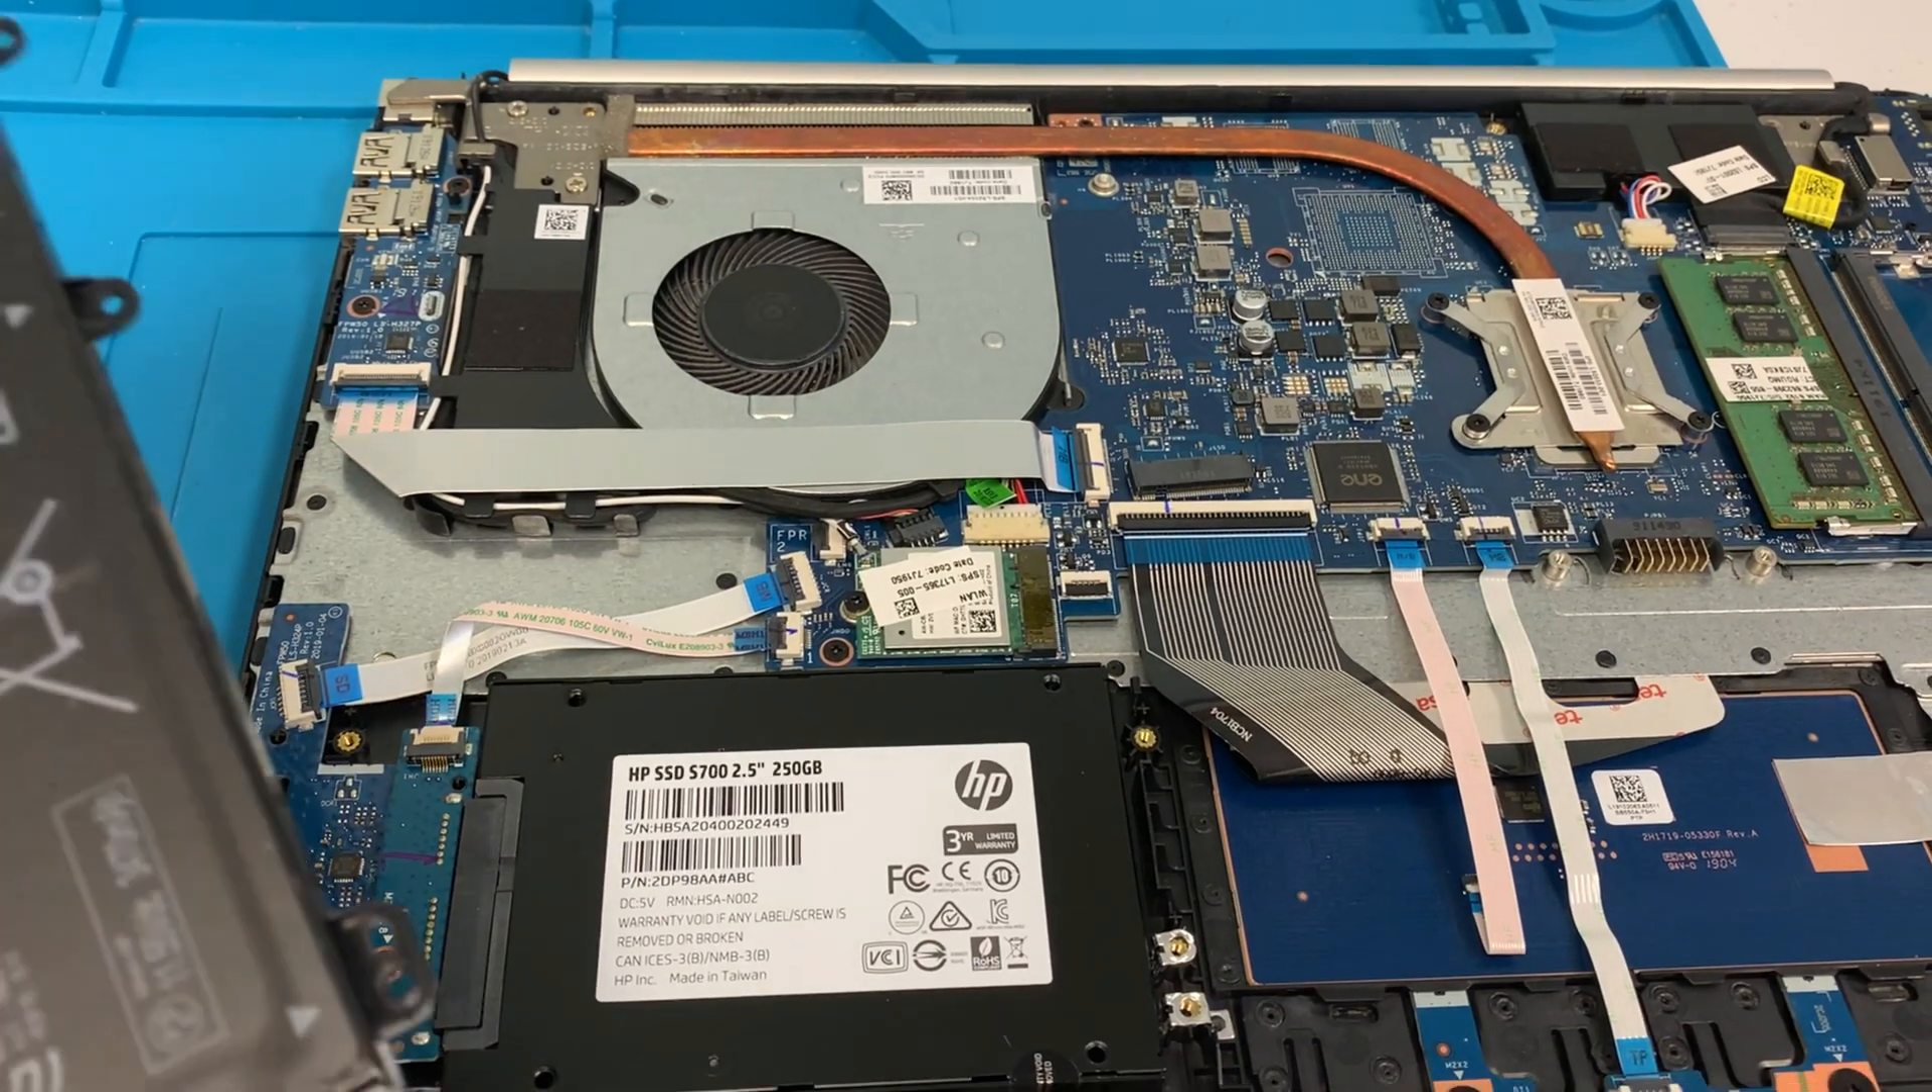The new ssd is in there and obviously there will not be an operating system on here.